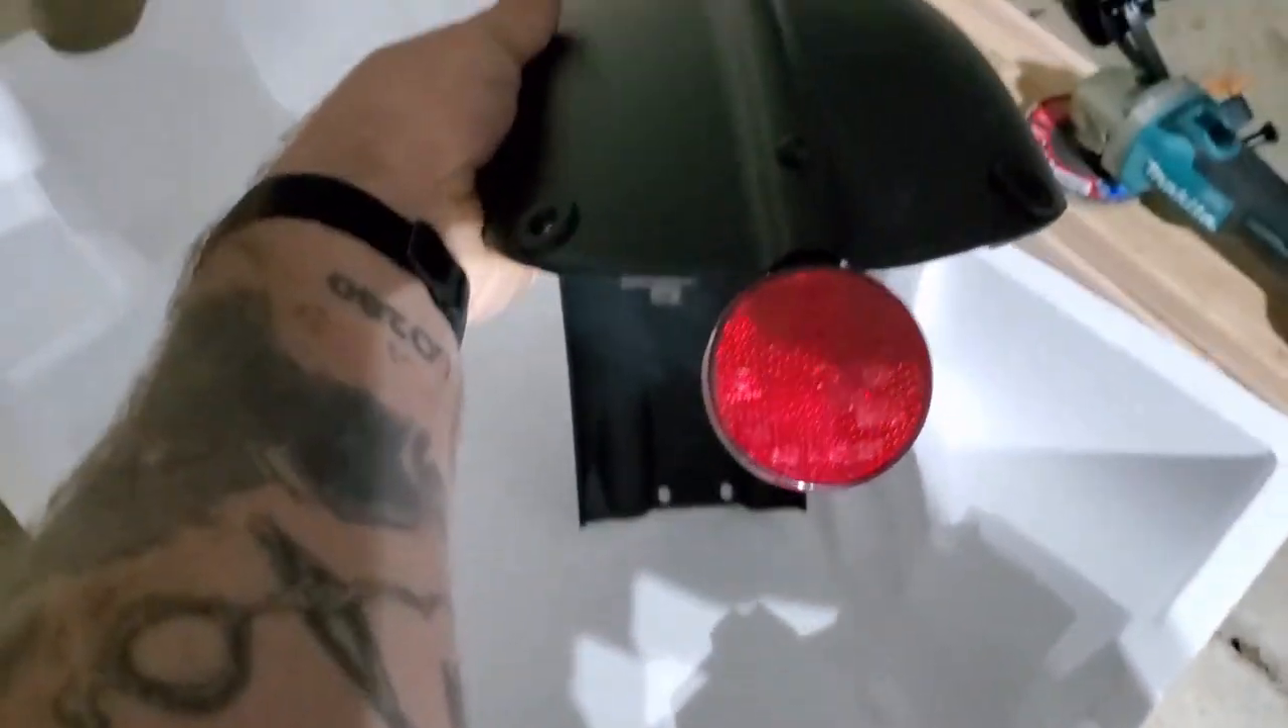Alright after cutting and grinding and painting I've now gotten the rear fender set up so that it does have a reflector if that's required by law for inspection.